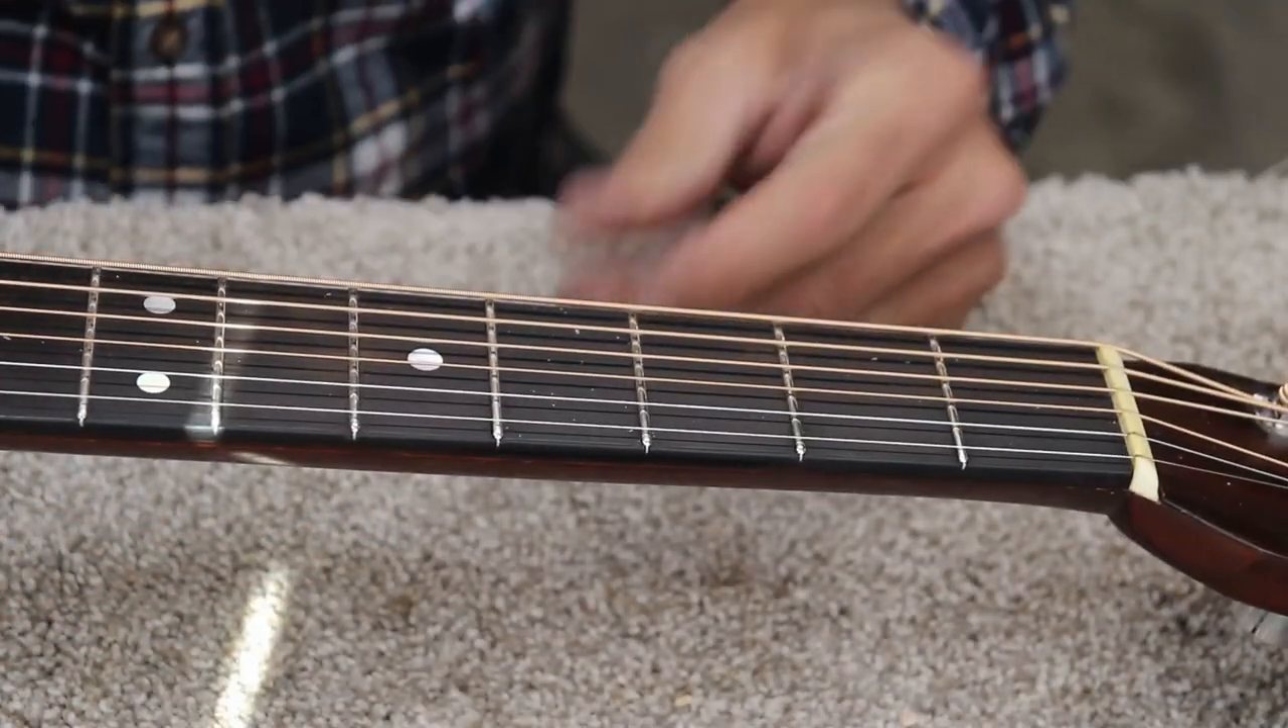So there we go. We got six strings on there in just a few seconds.